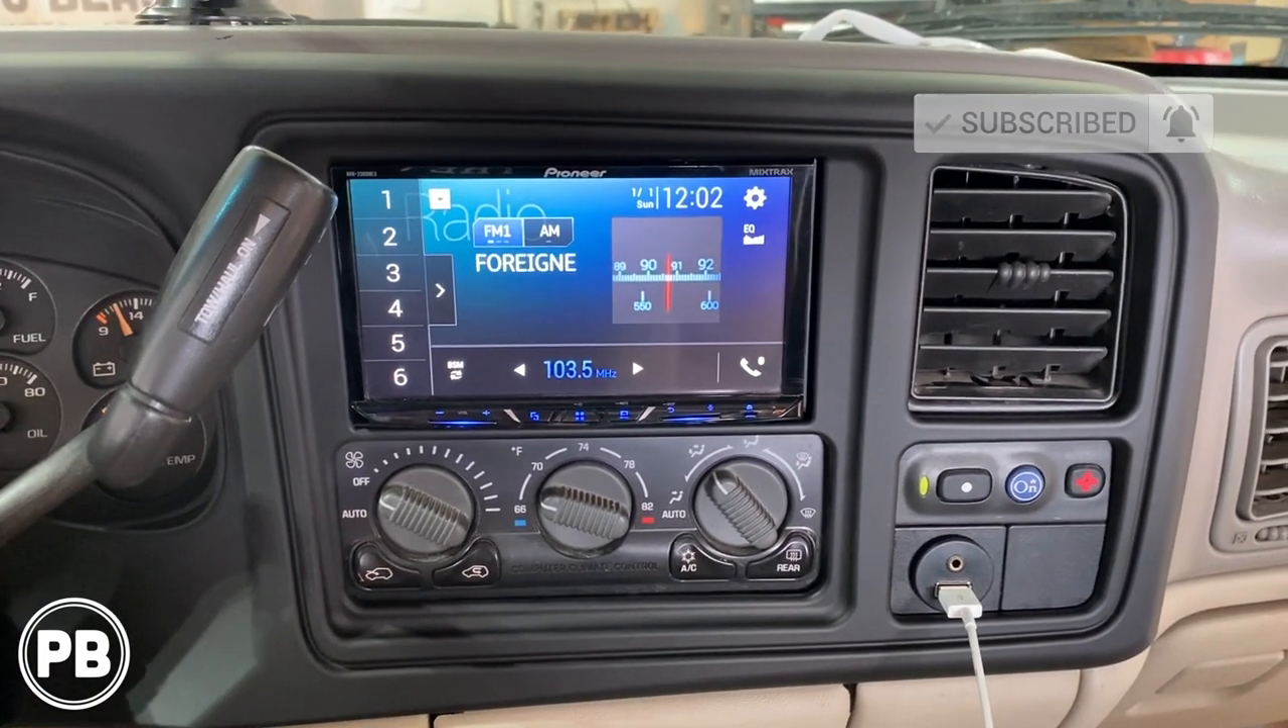Okay radio is all back in.